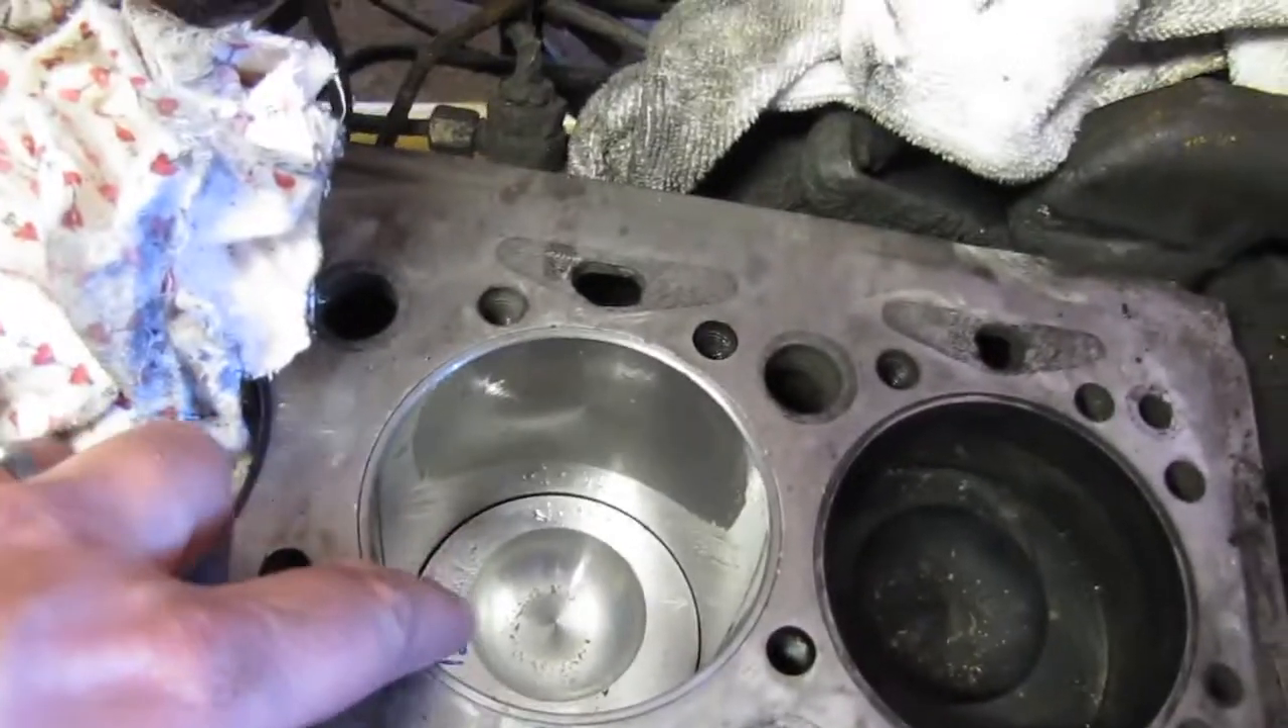I got the piston in as you can see it's all in looking beautiful.